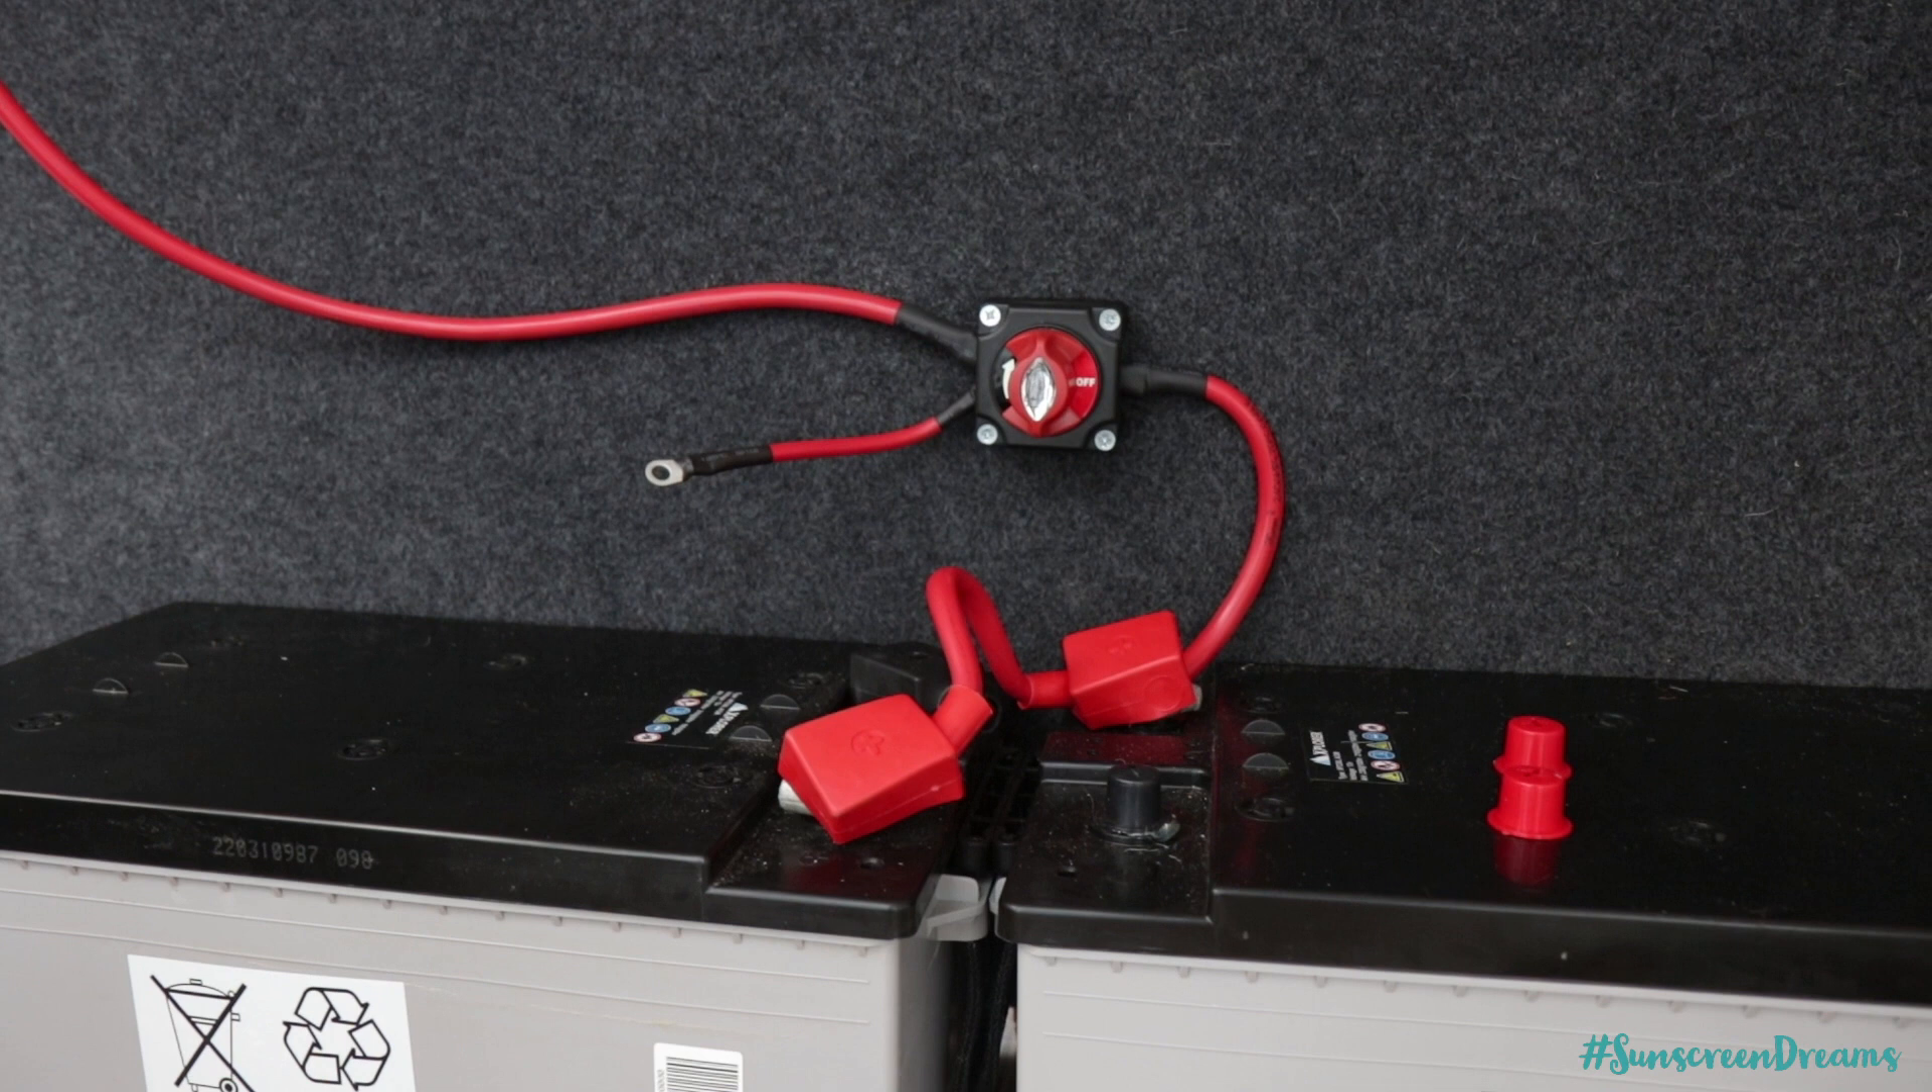We've now mounted the switch onto the back wall, got our positives going into there.